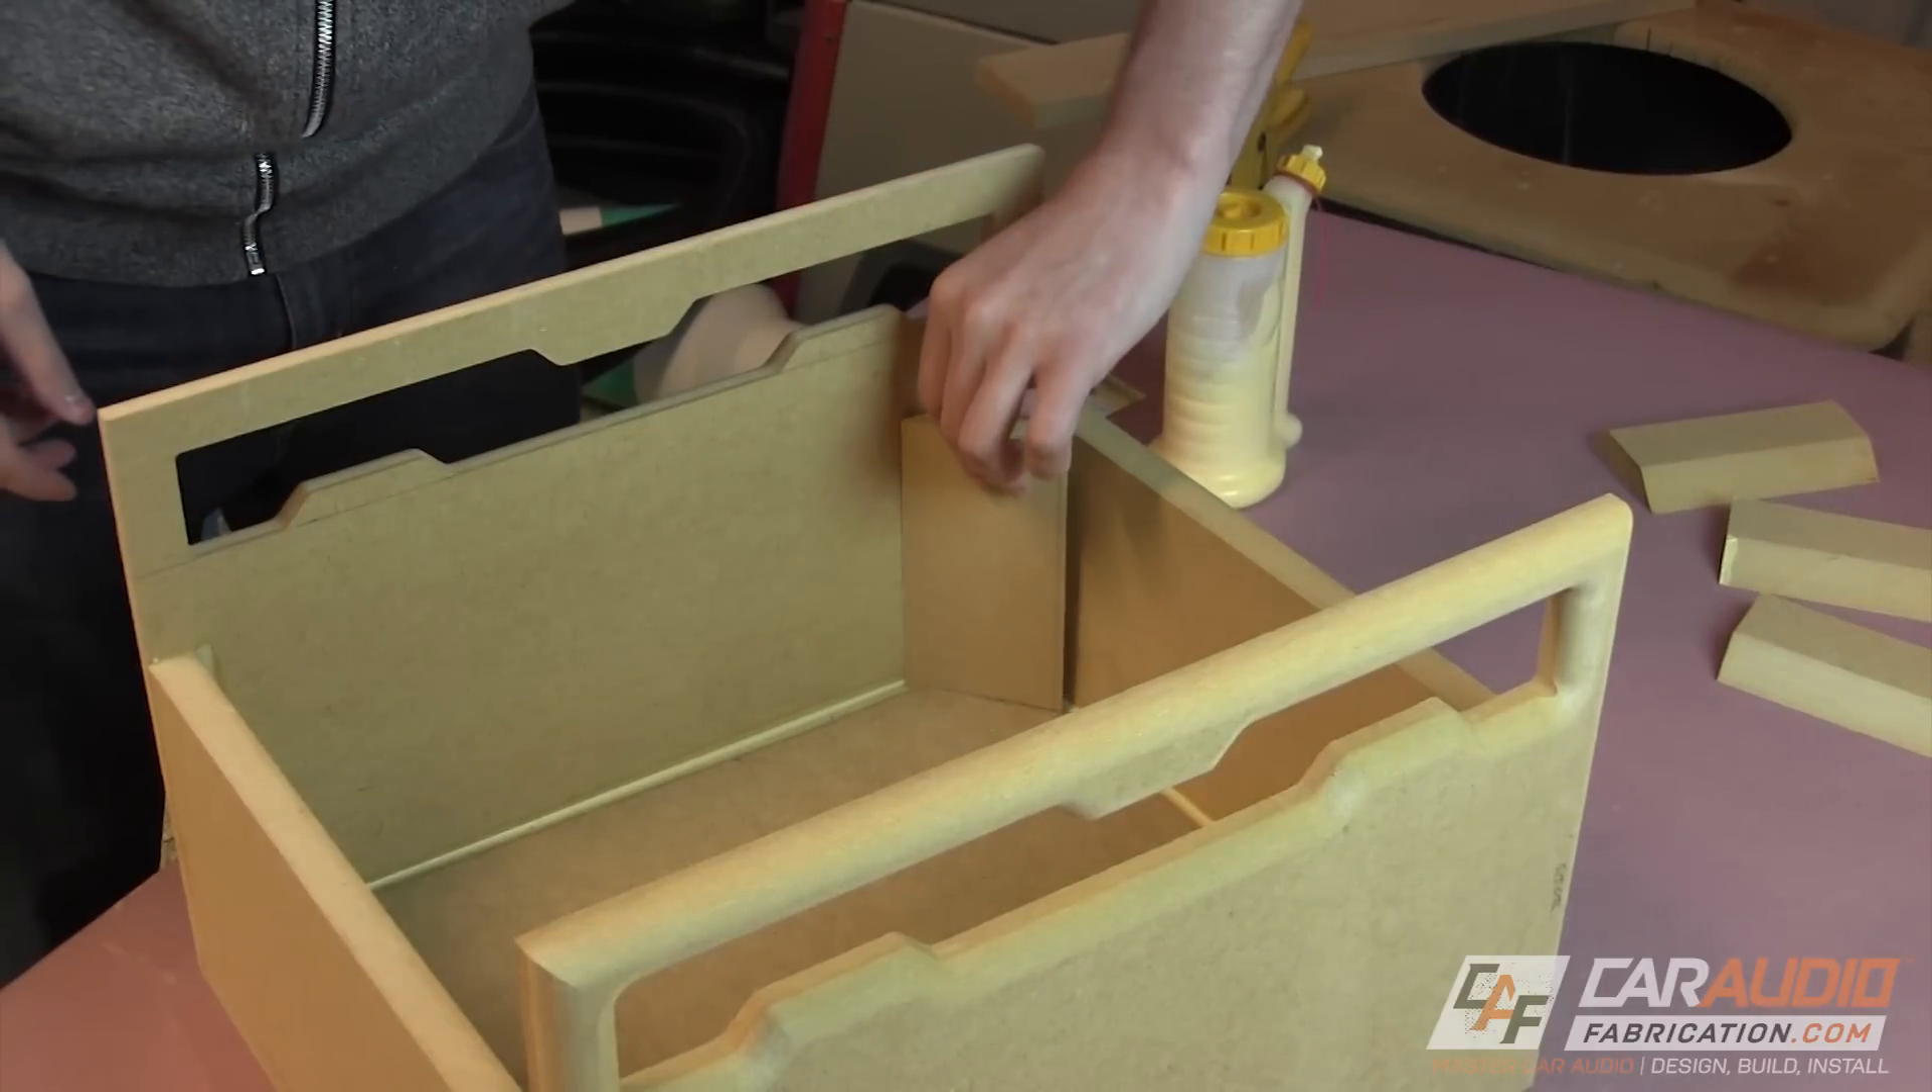Hot diggity dog dingalings, you can see that I've got the five sides of my box all assembled.